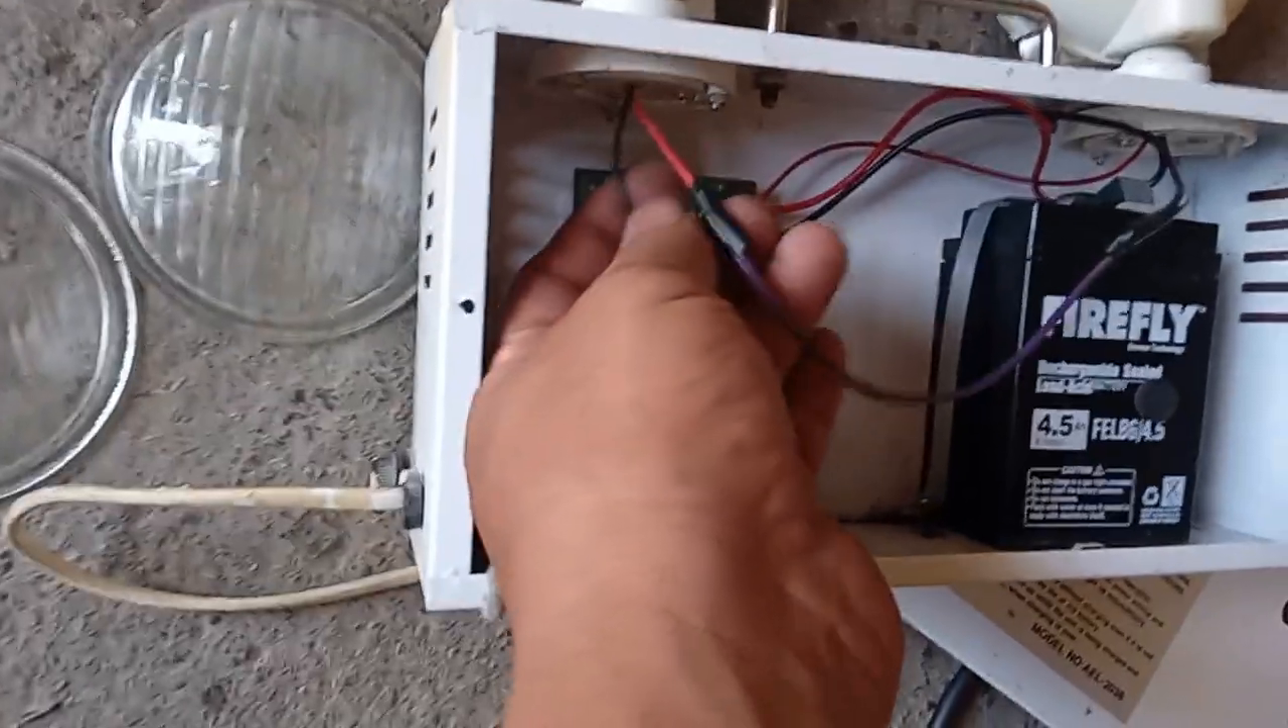Ayan, nakalagay na natin yung ating battery.